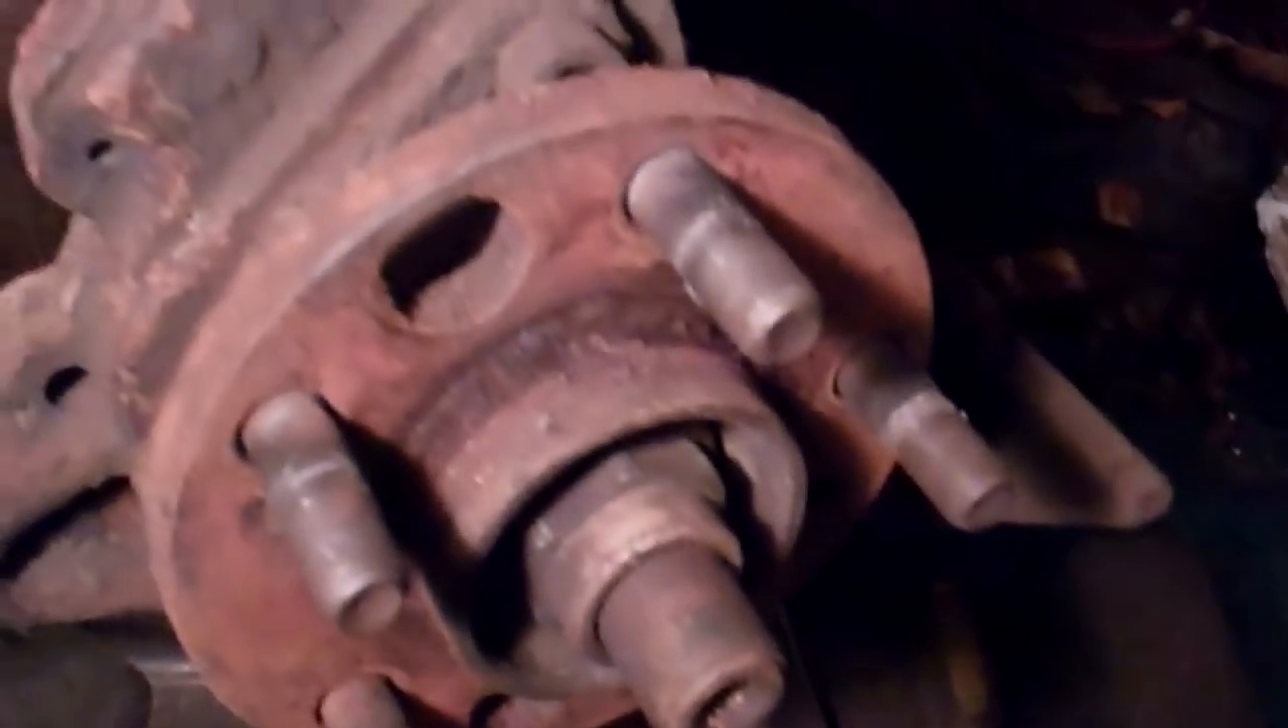Okay I got the rotor off the hub.